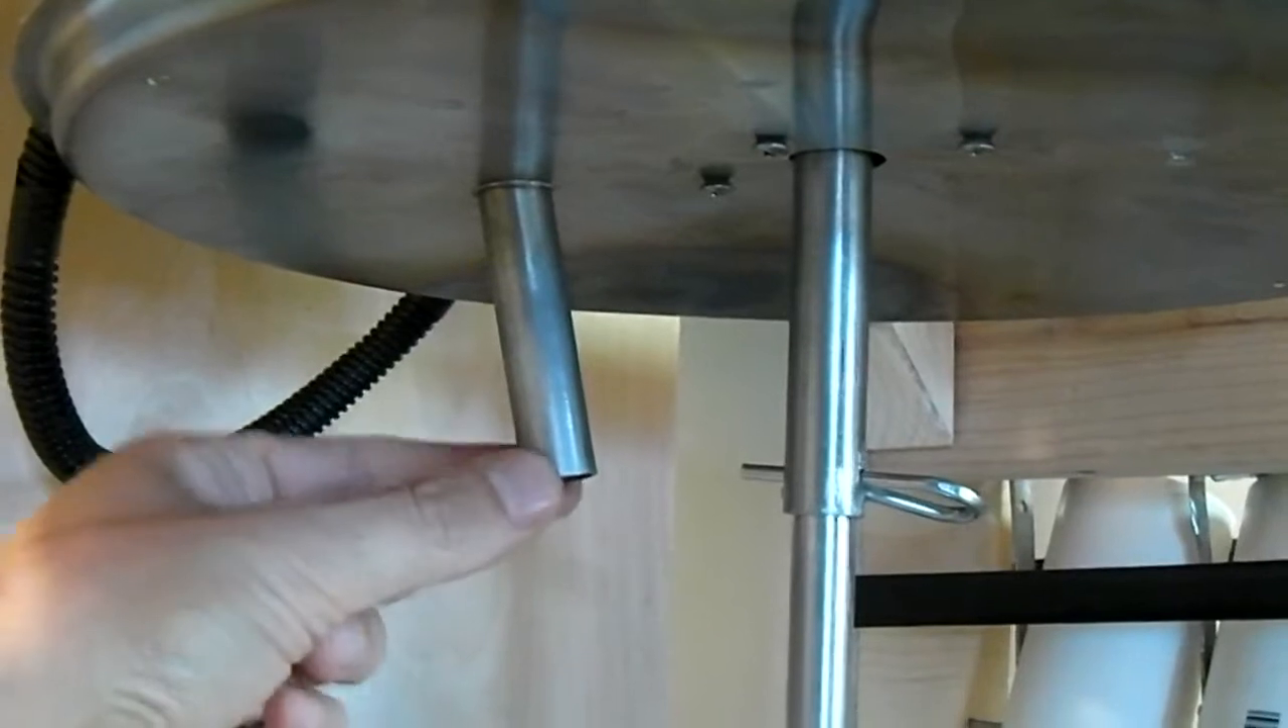And looking on the inside of the lid you can see that I've got a bit of half inch stainless steel tube coming through that I've silver soldered into the lid.